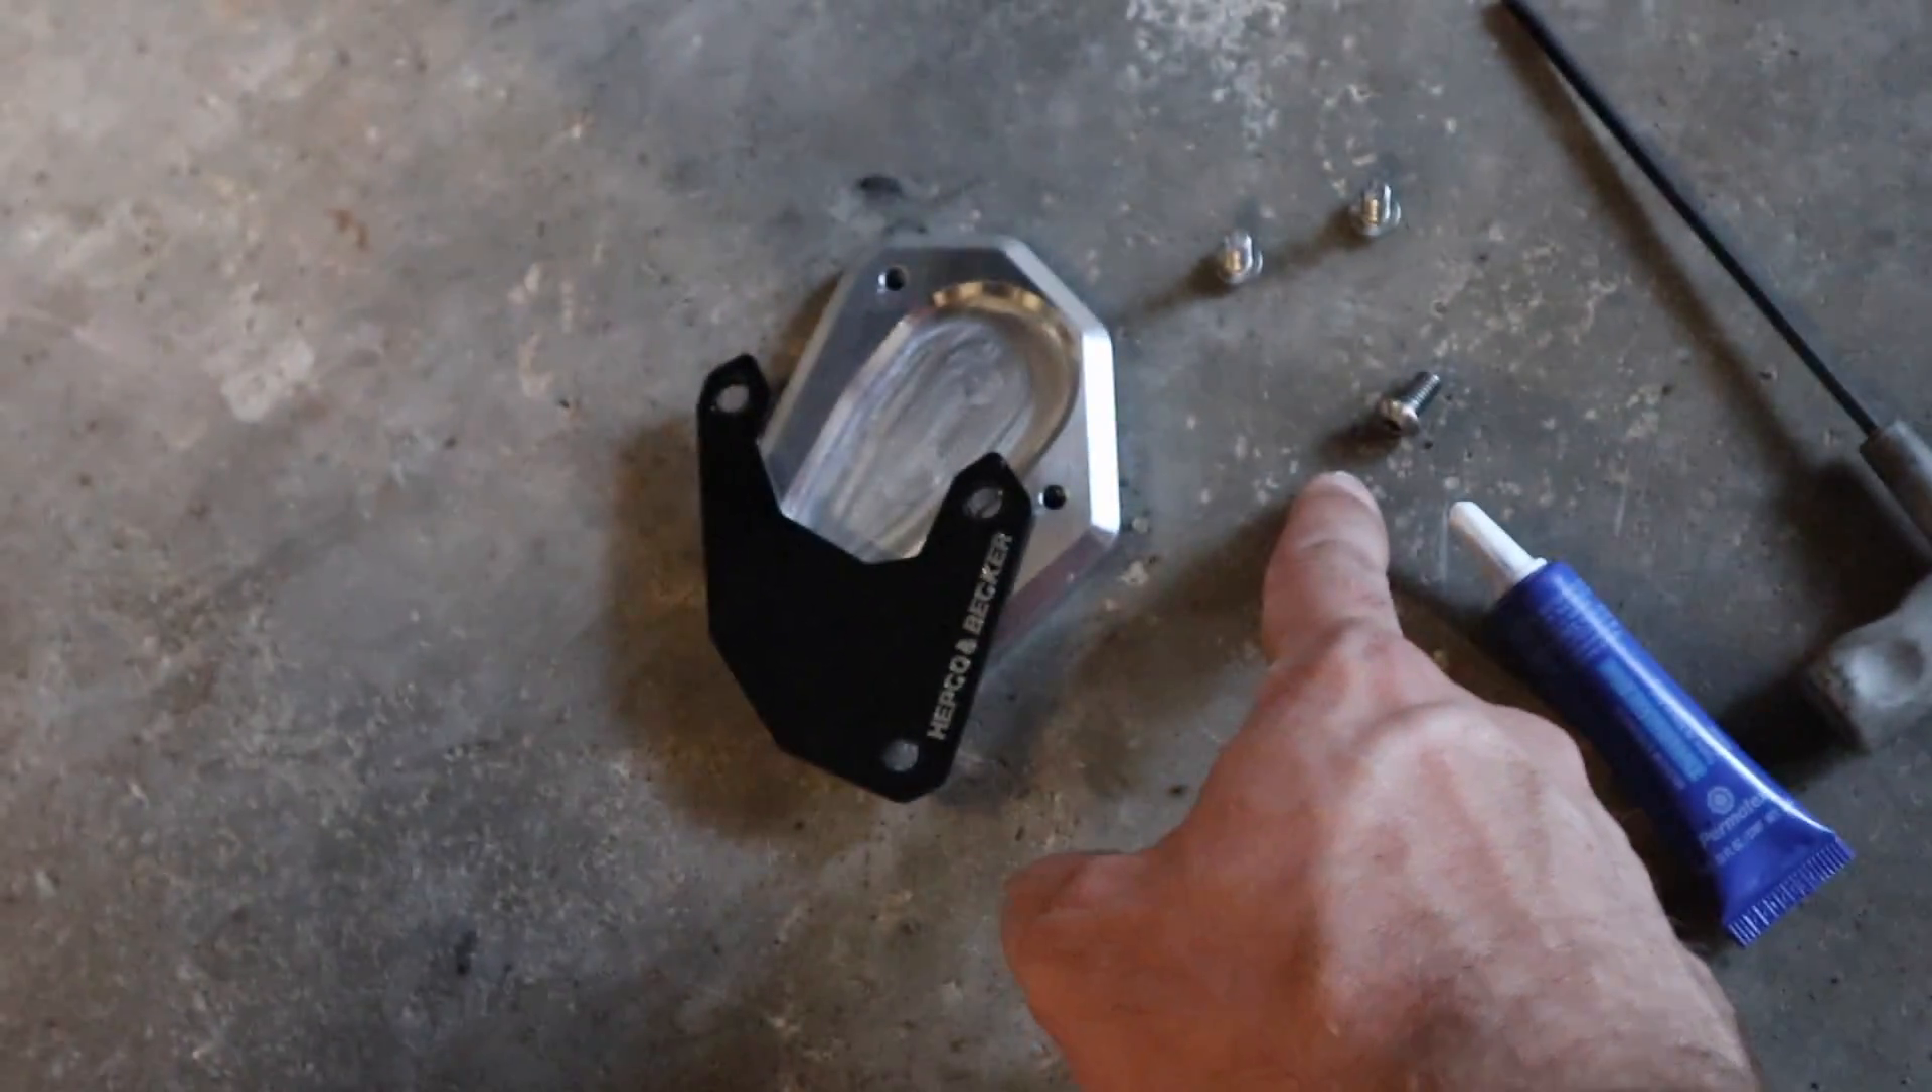All right, so I've already removed the three screws here separating the base plate and the top plate.